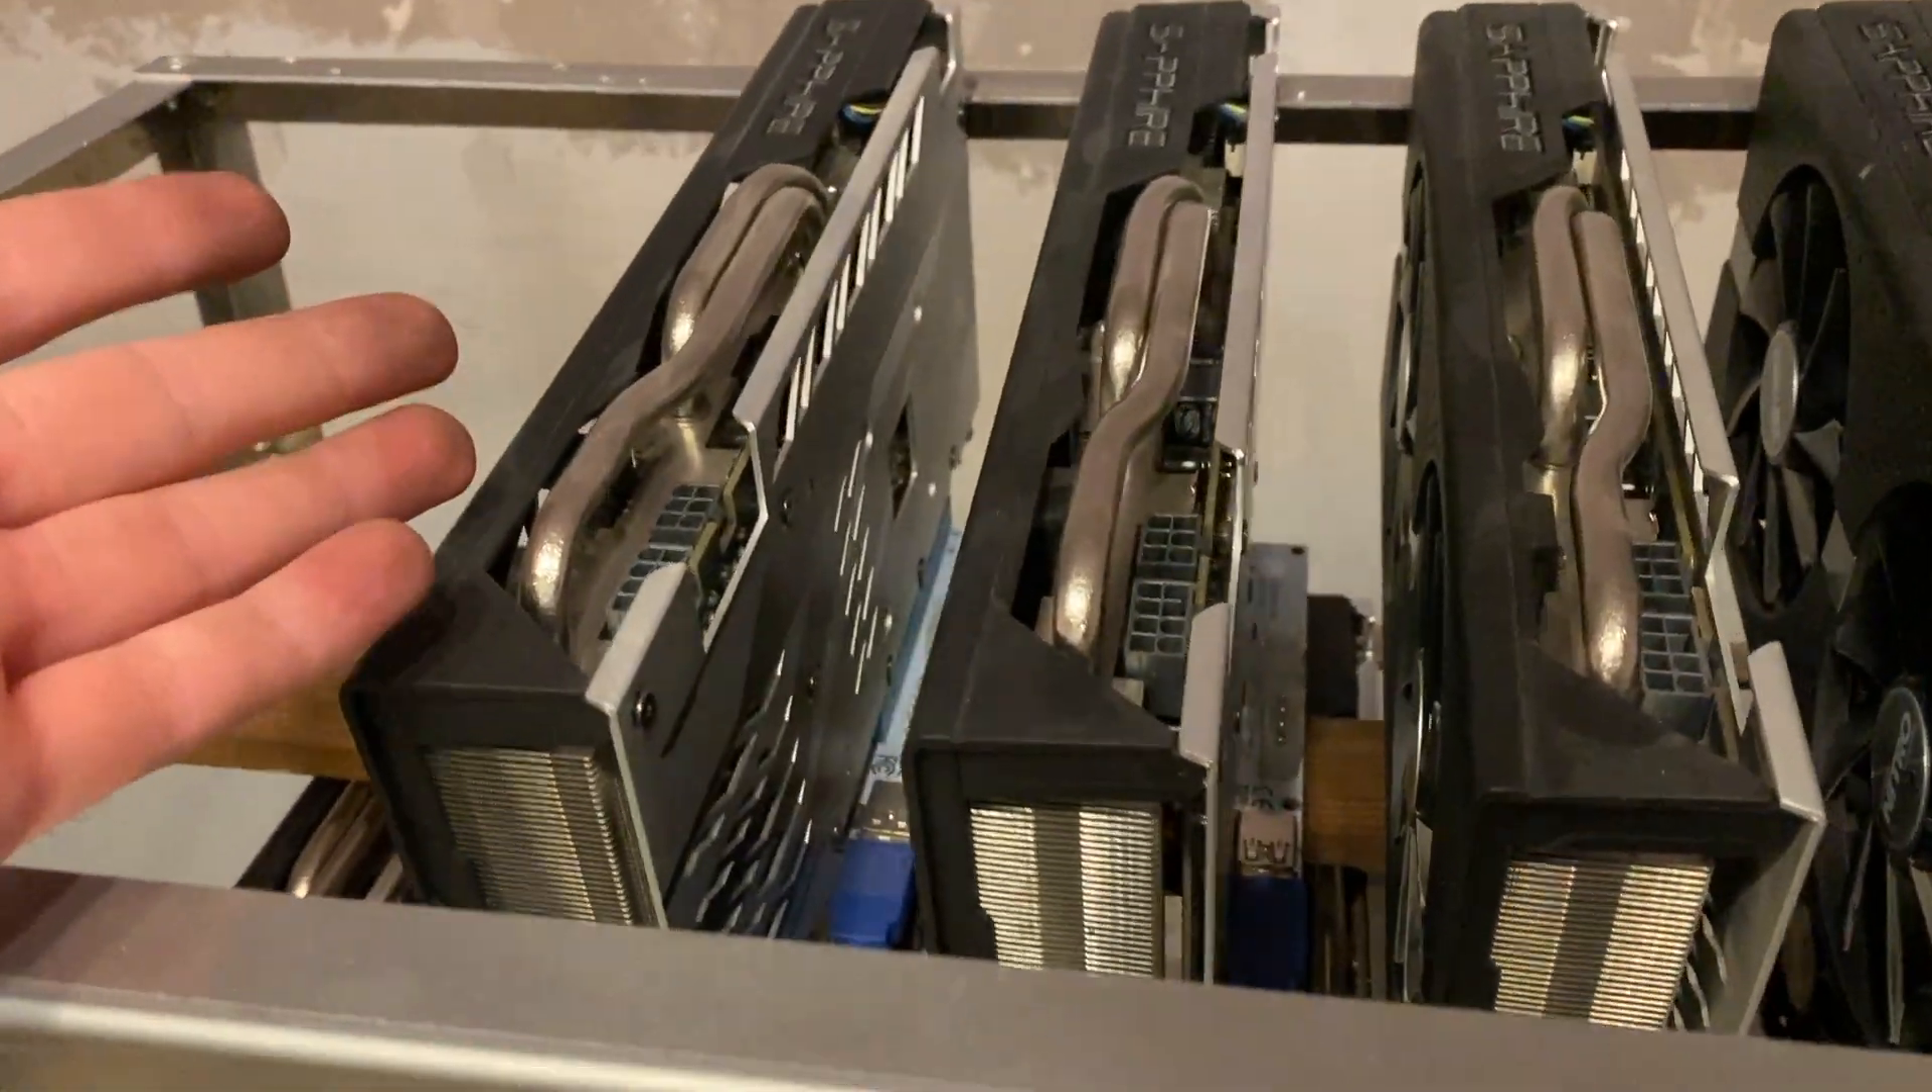All right, so we have our GPUs in place.